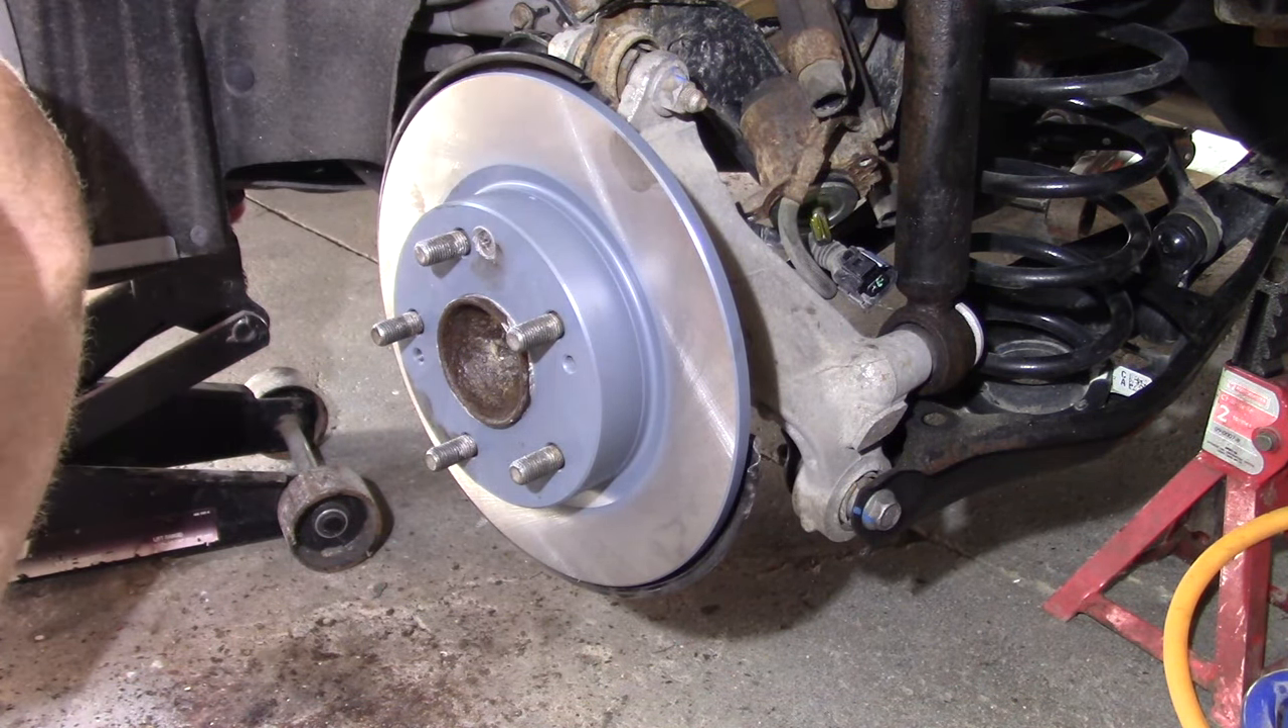Your disc is on.